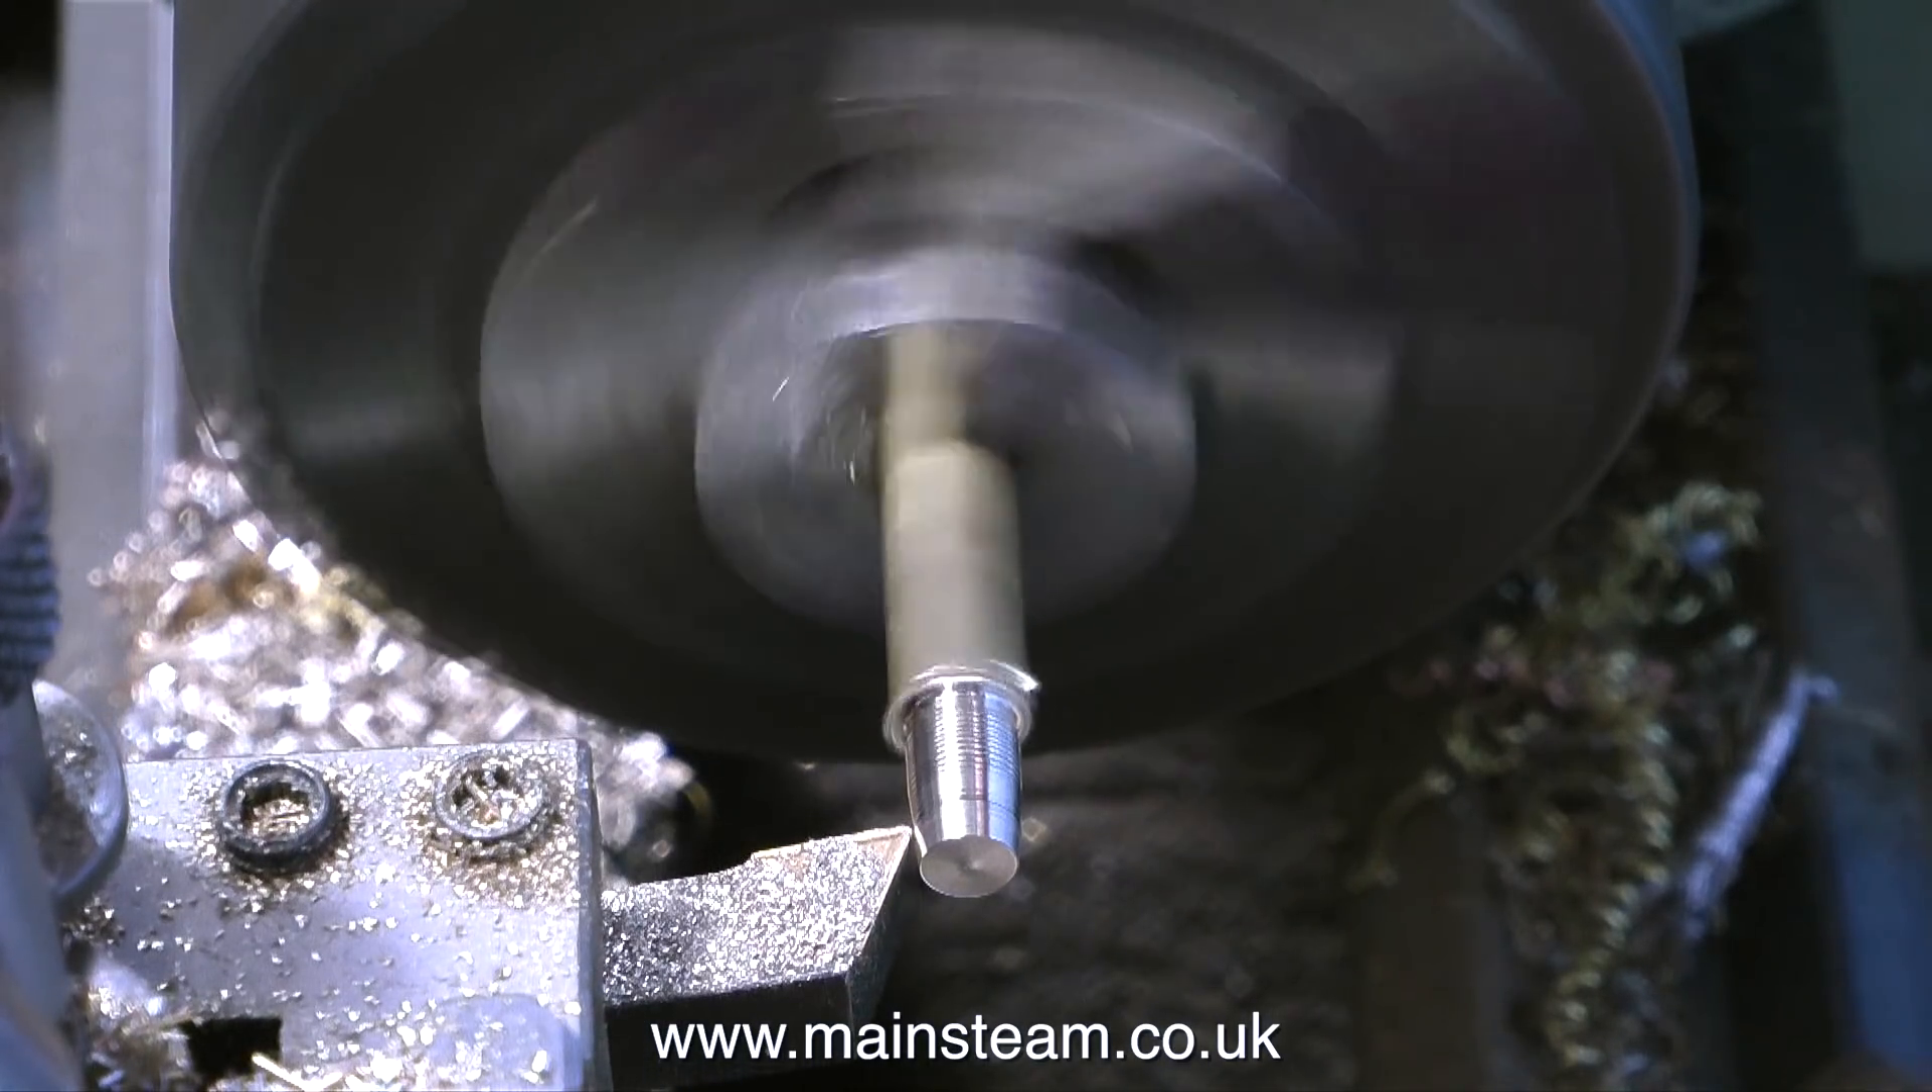The trouble is this brass is very soft and far too much of the brass is sticking out of the chuck.